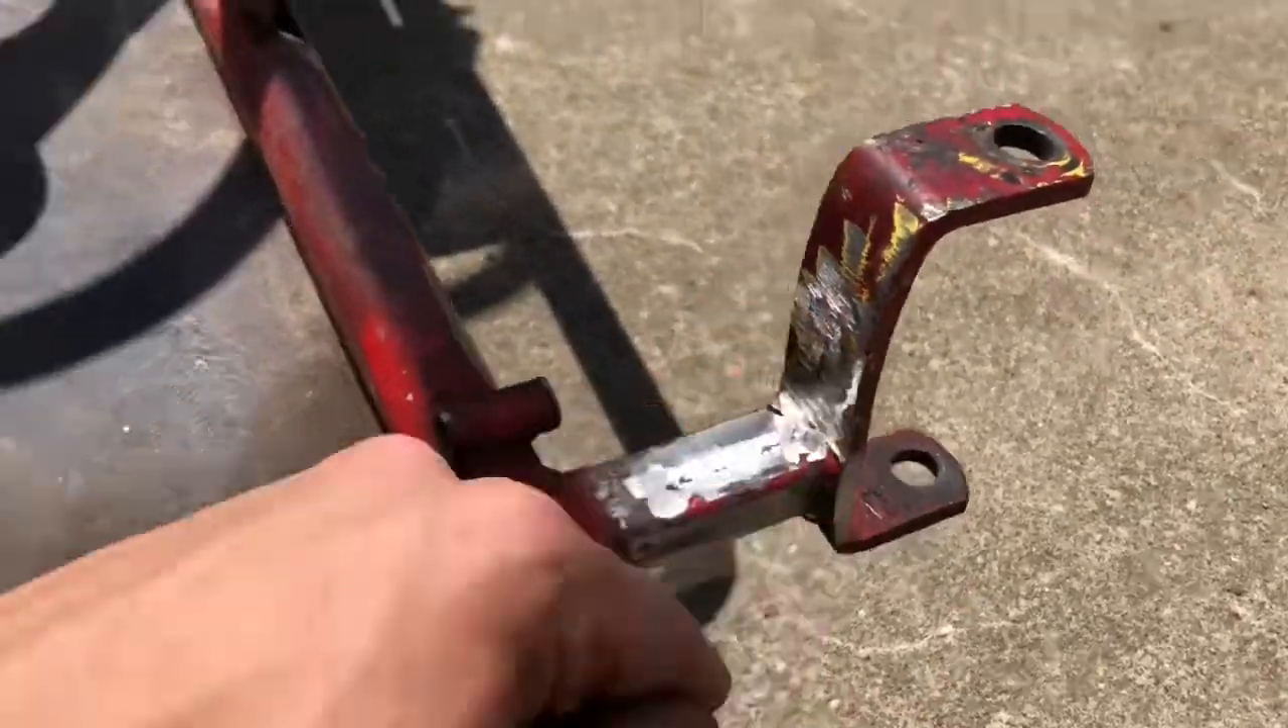Okay, so we got these grinded down here where these gussets used to be.